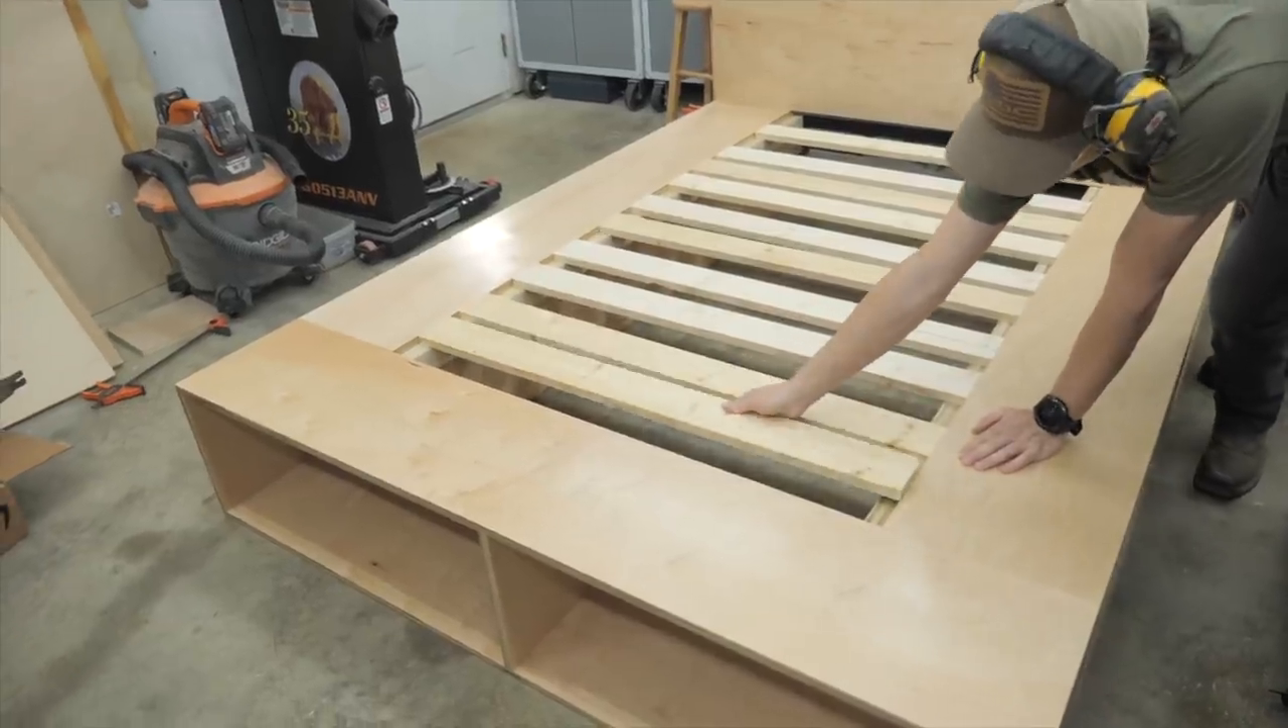We have the entire bed built. We also pre-assembled it here in the shop.